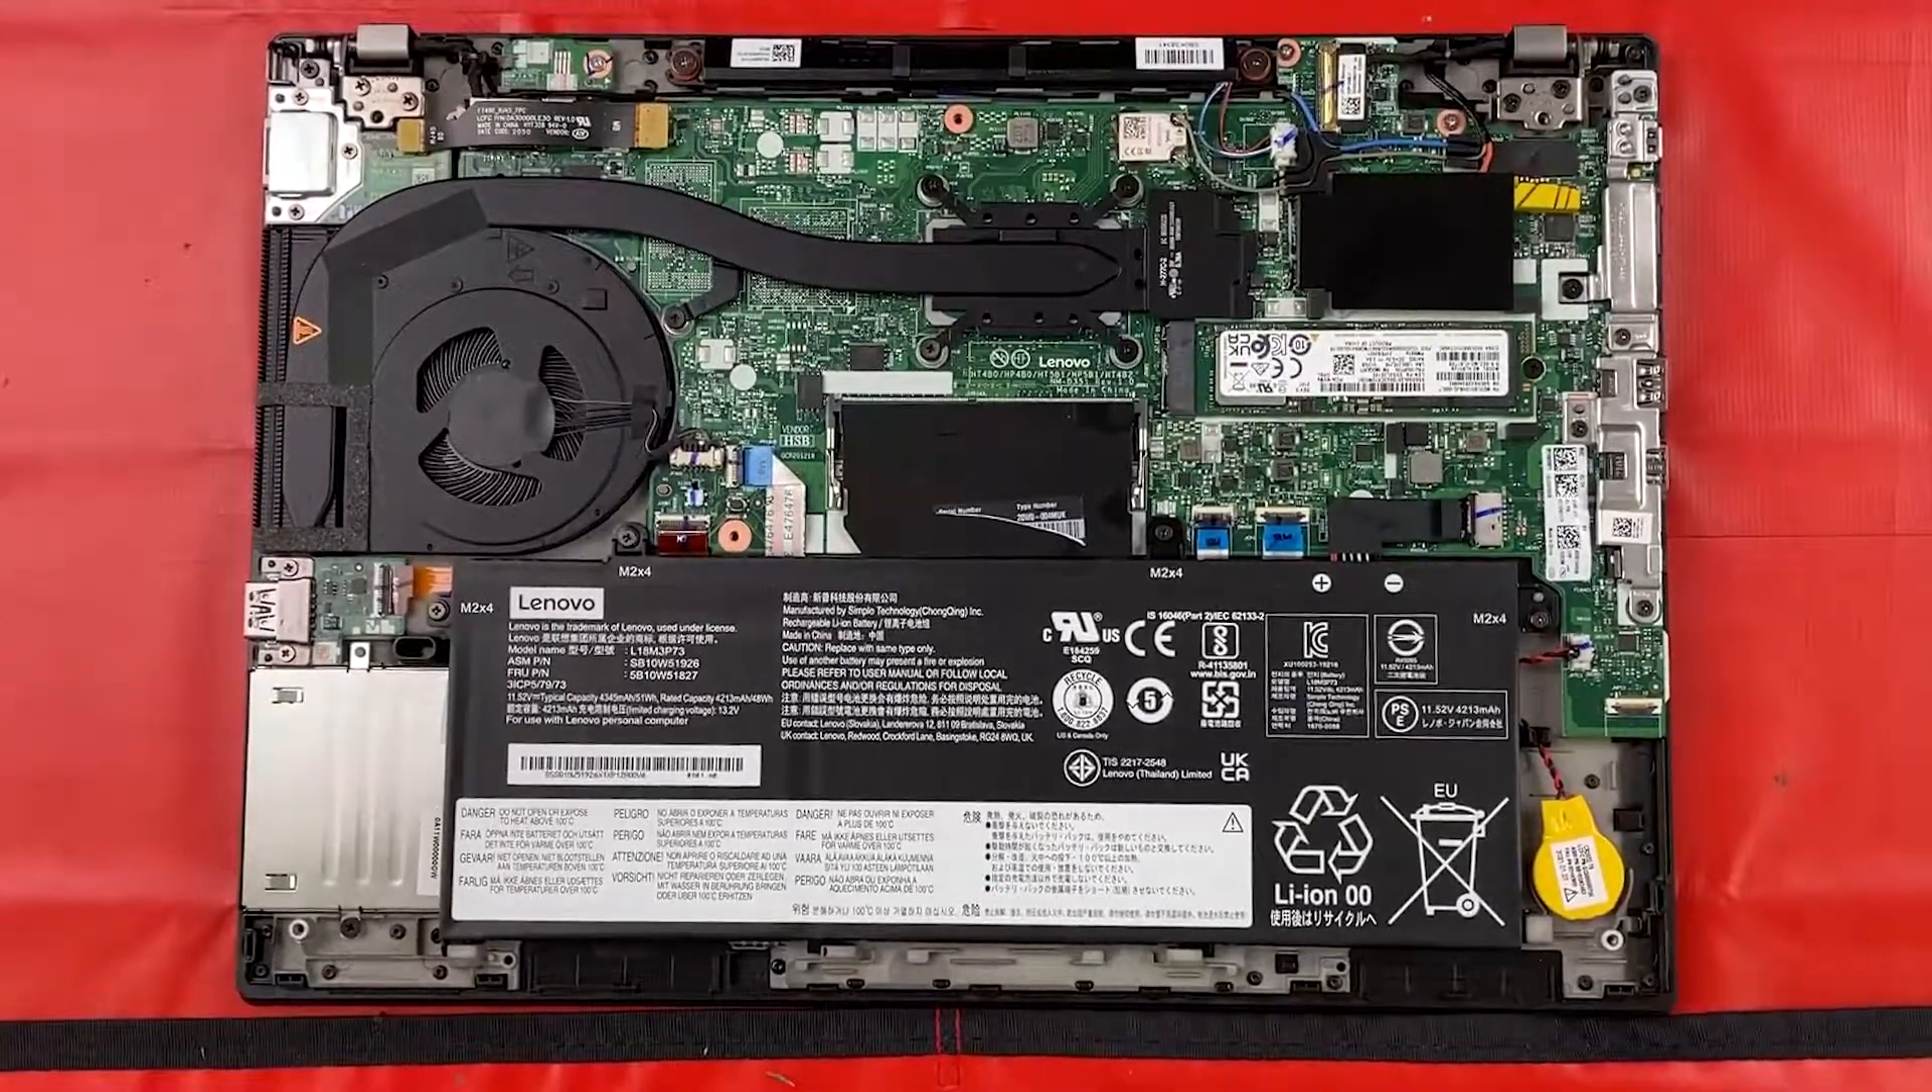So now we take off the base cover. We can see basically everything in the laptop.